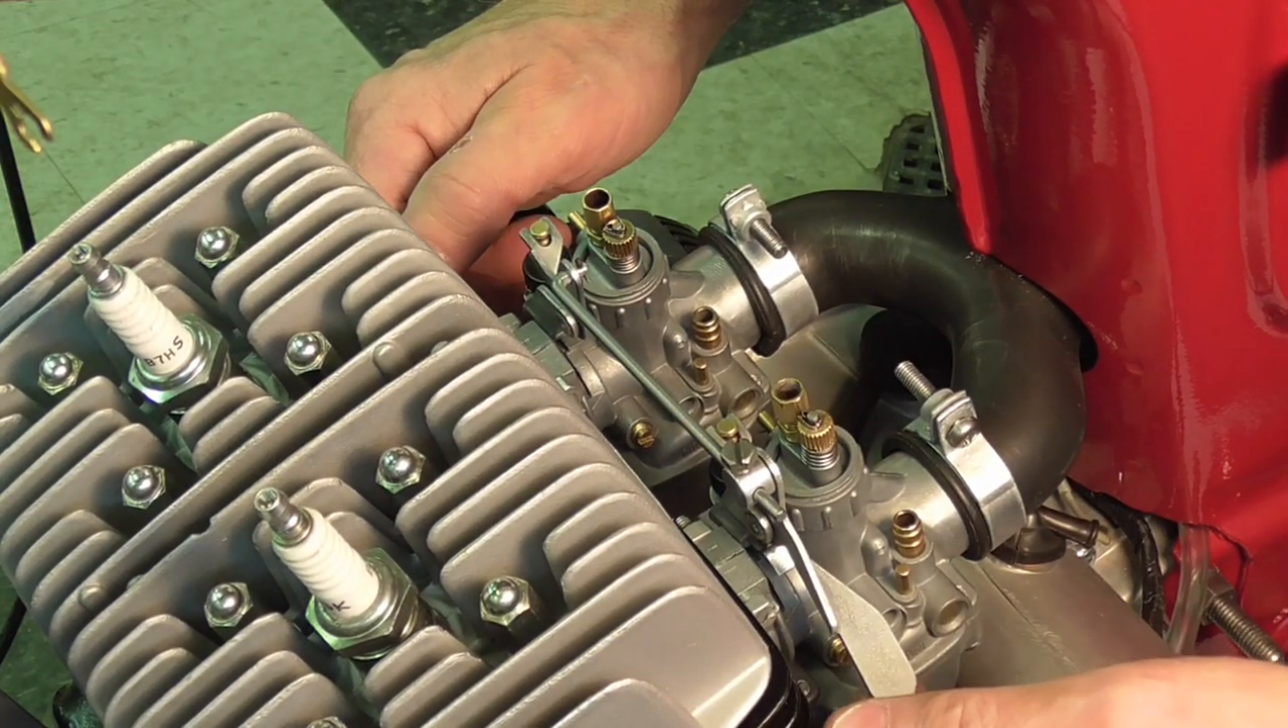We've got the carburetors installed.